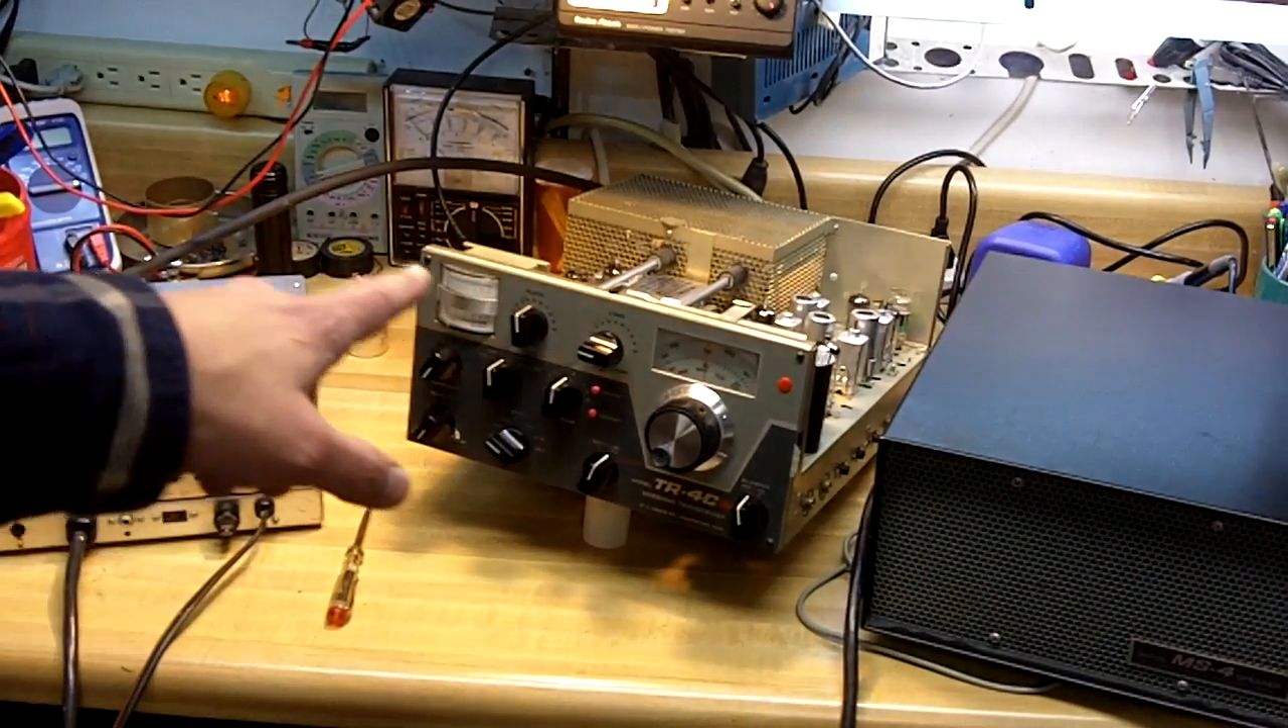I've got the radio still out of the housing.